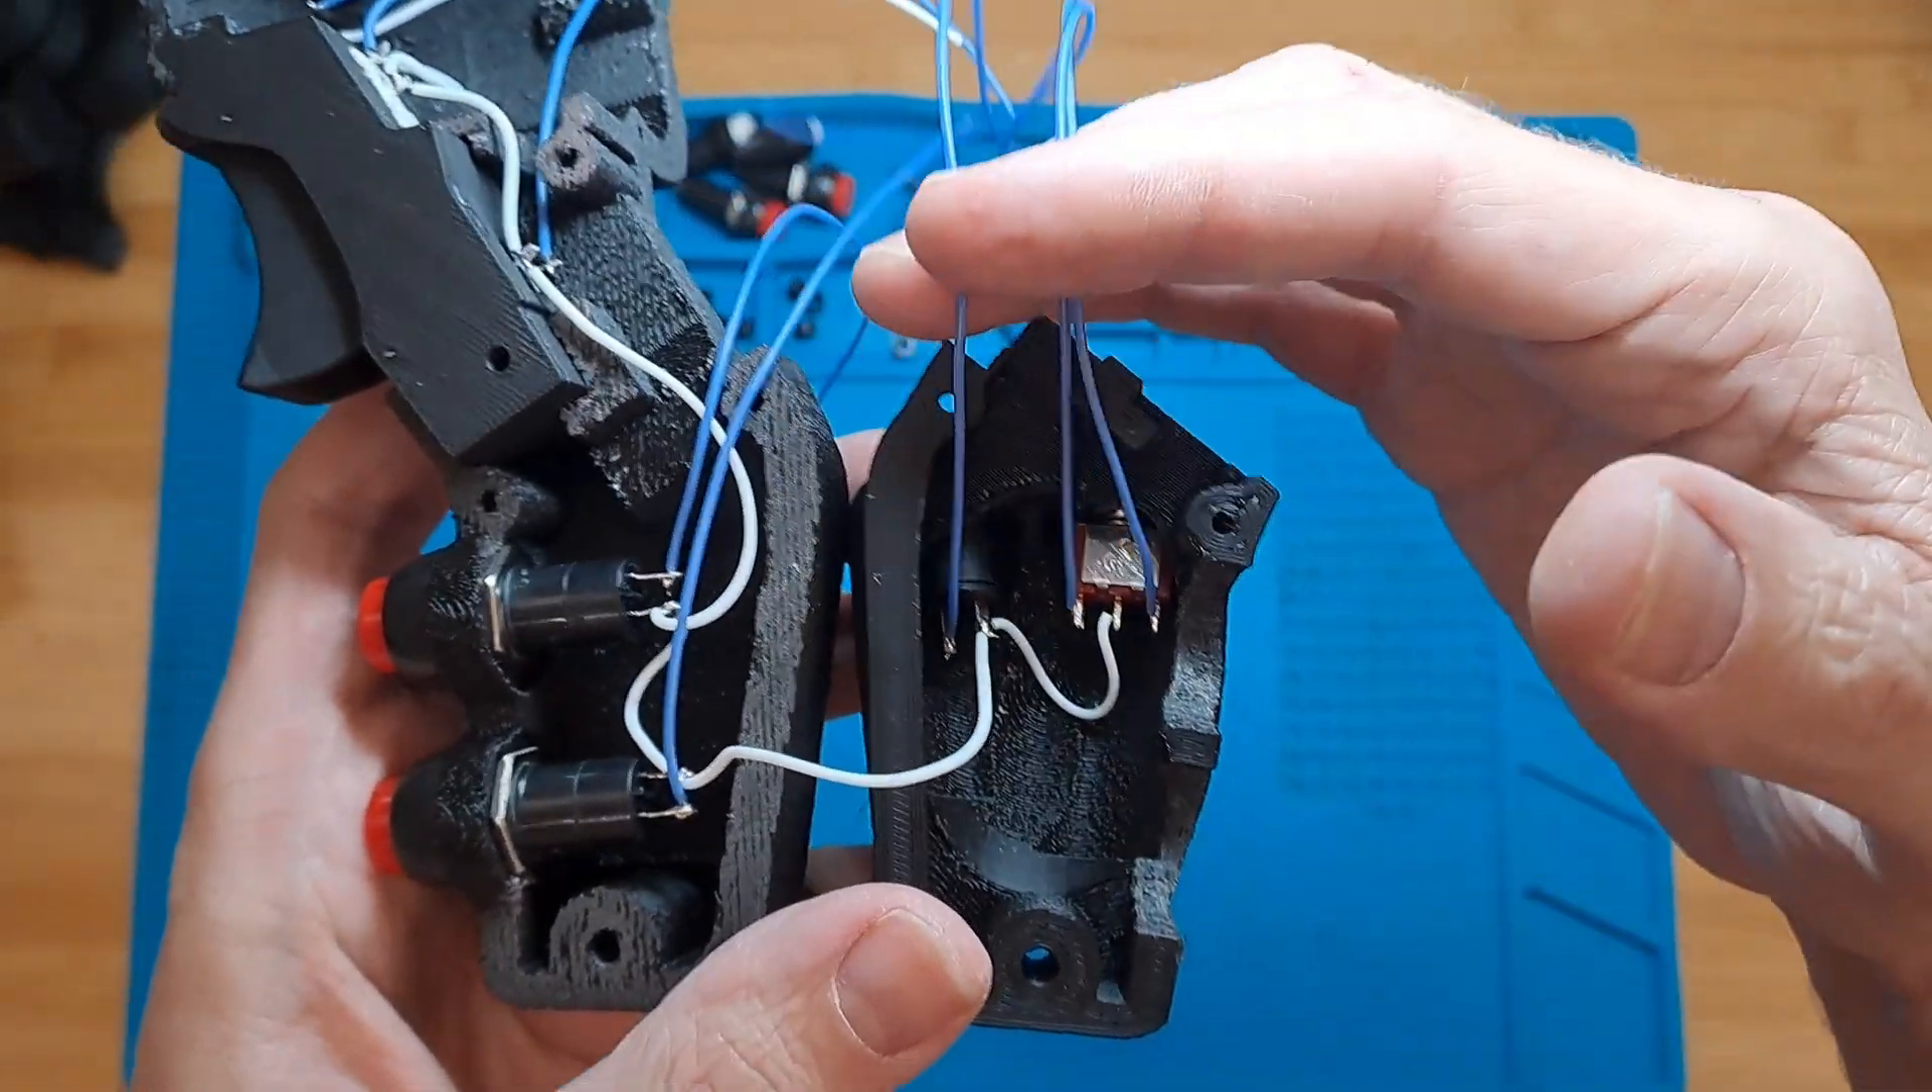As you can see i've soldered all the legs i soldered wires to all the legs.